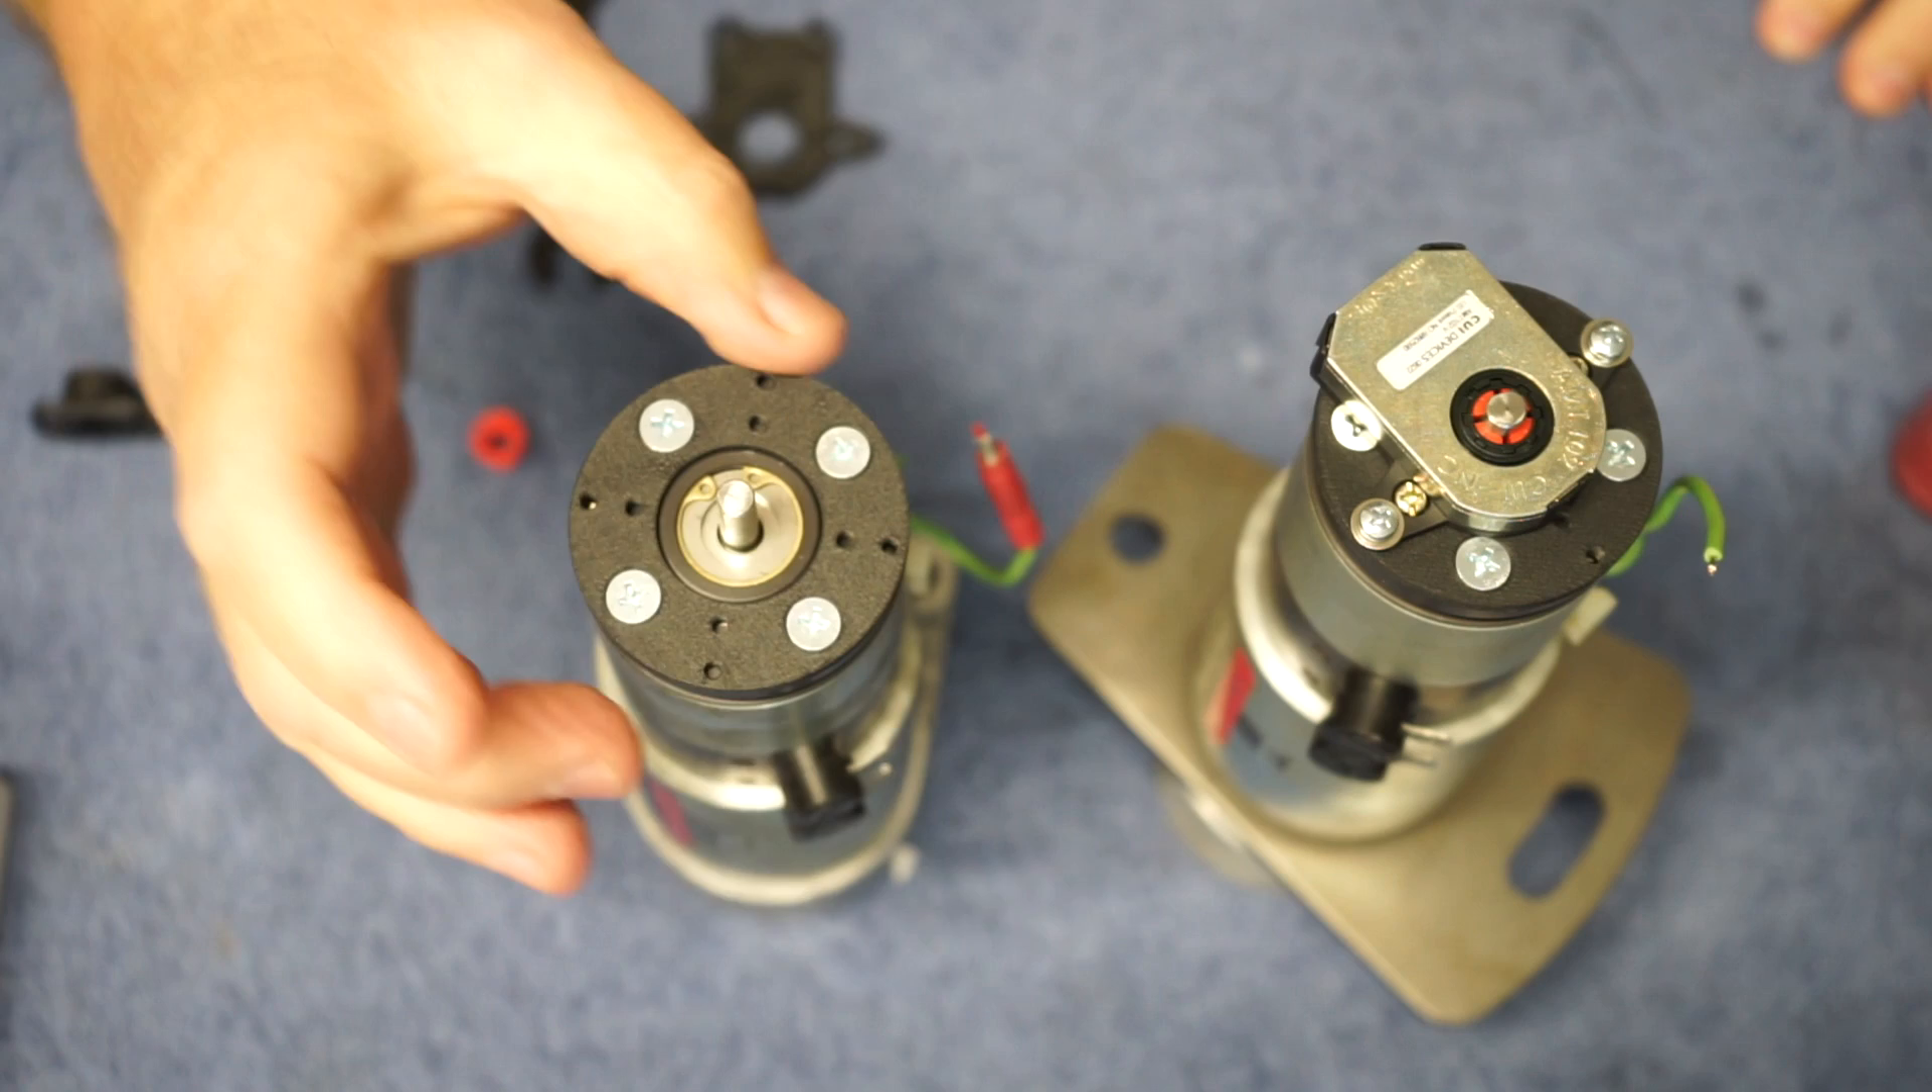Now, there's our four screws that are on. We'll just tighten those up.